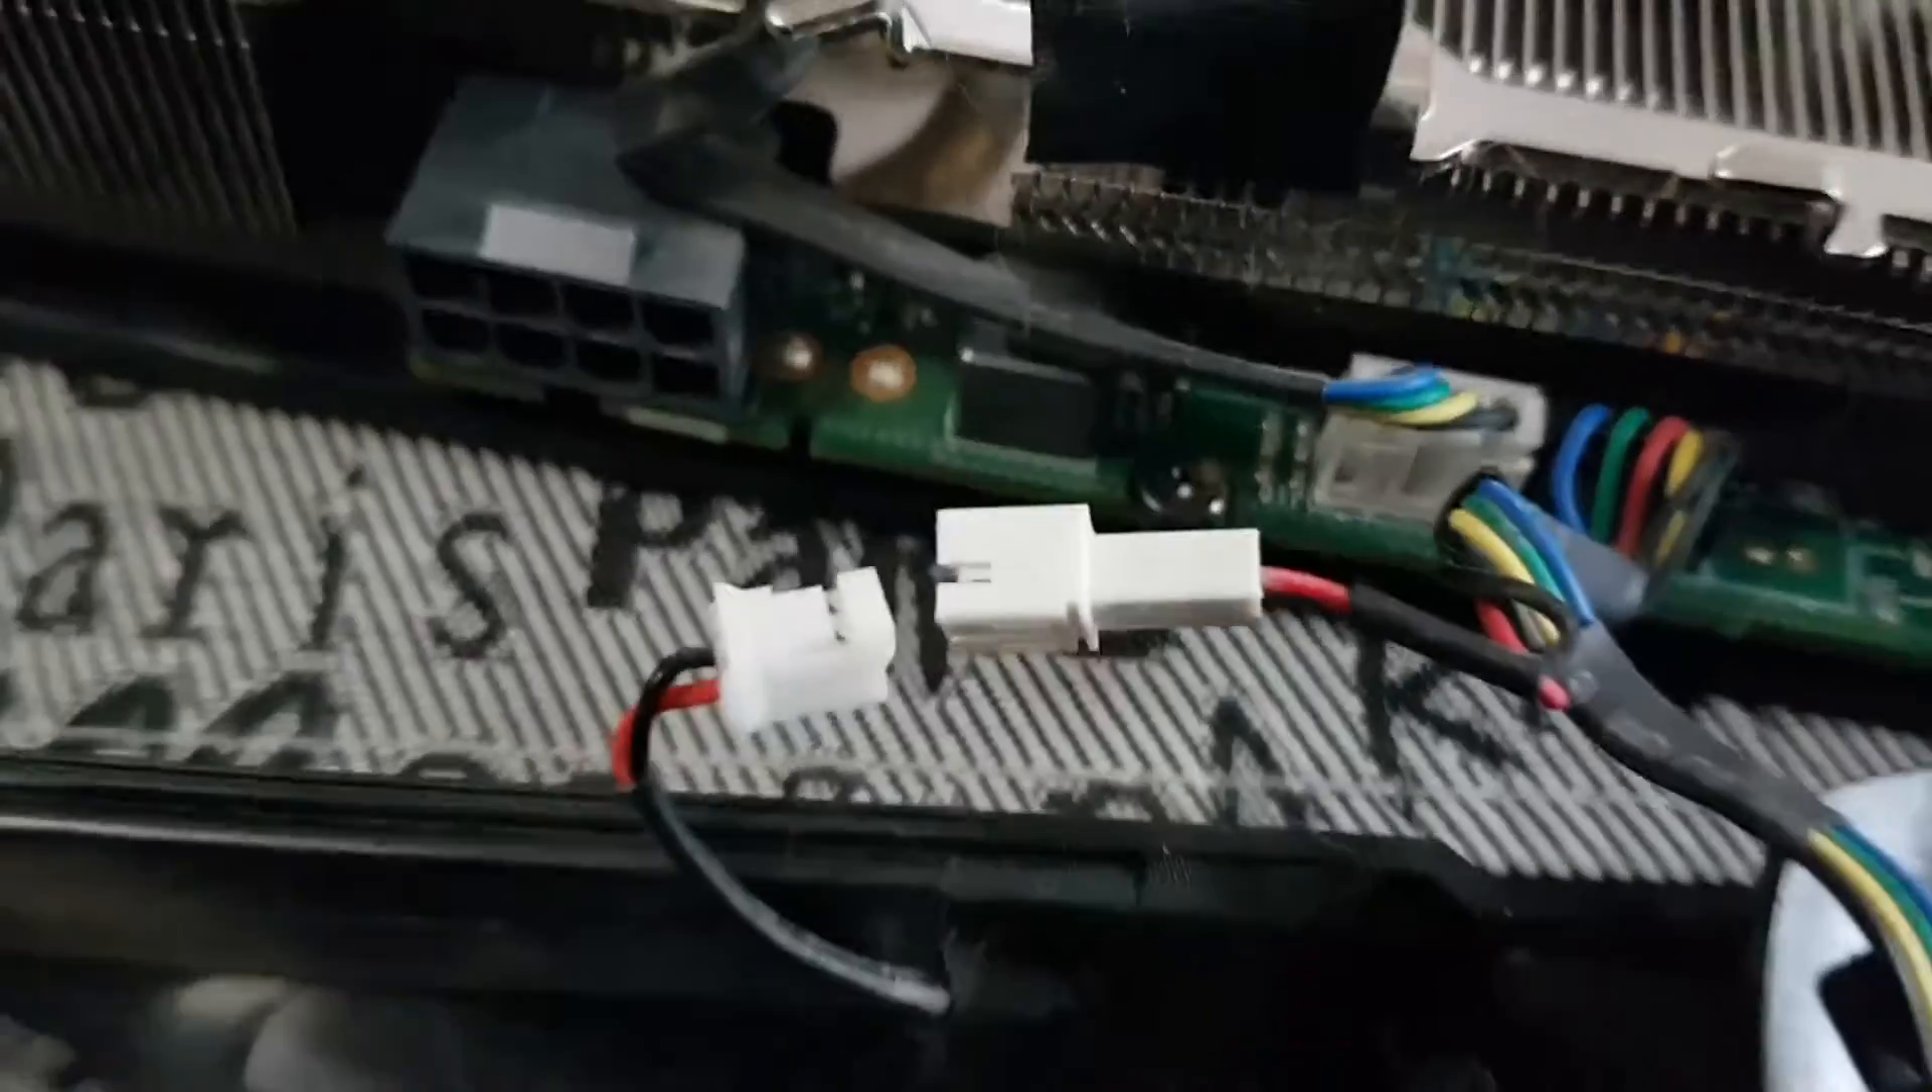Okay so there's our first connector apart.